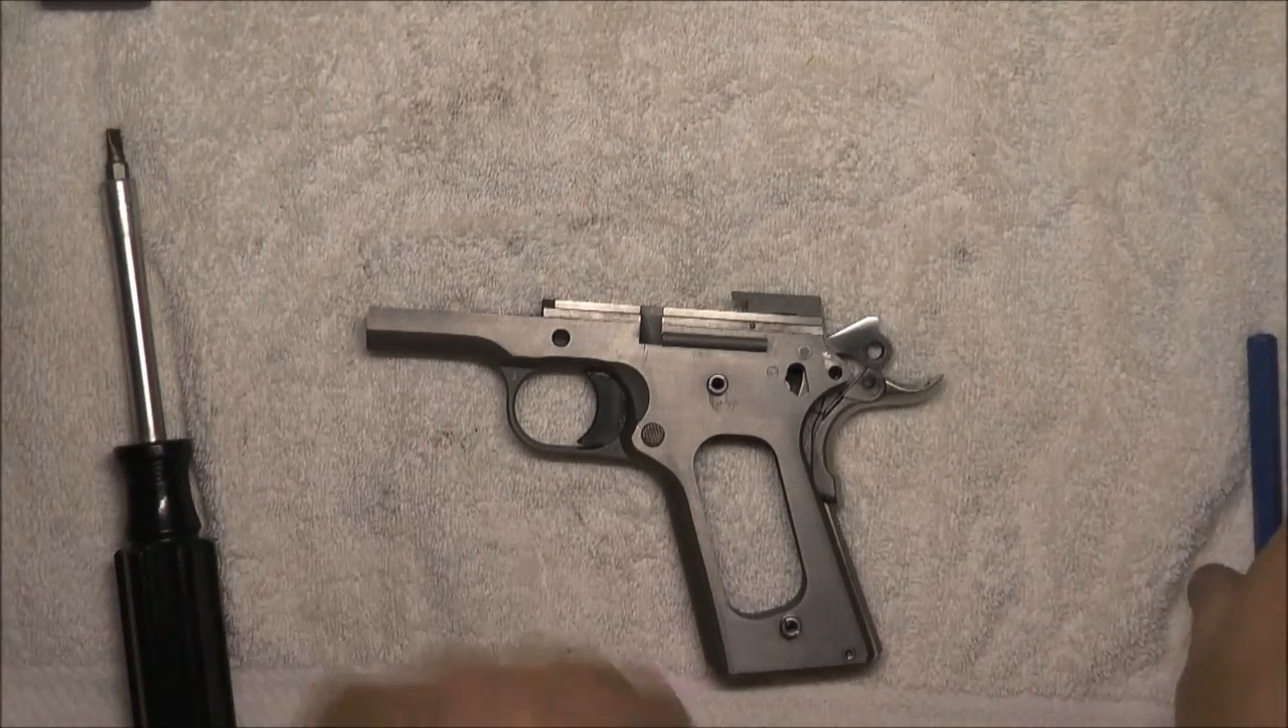Okay, we've got the grips removed.